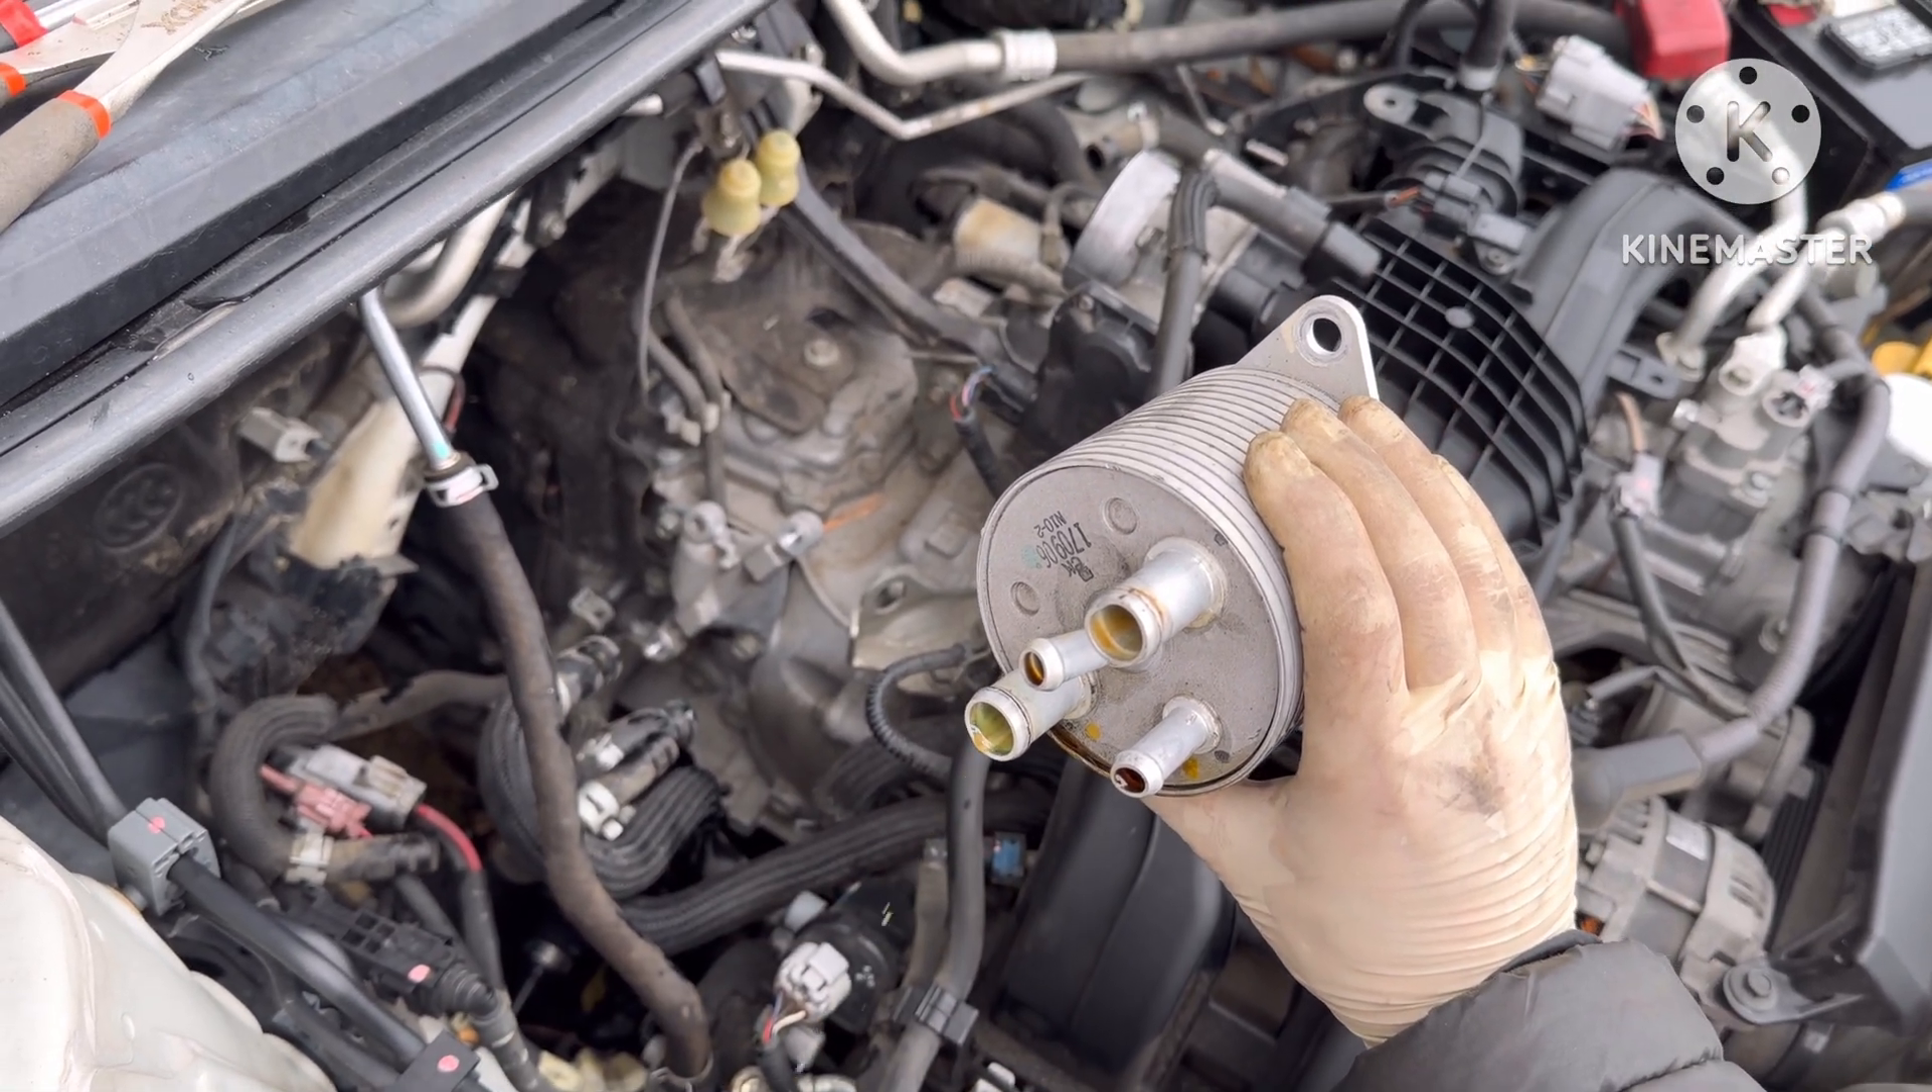So the bolt is out and this cooler box is out as well.